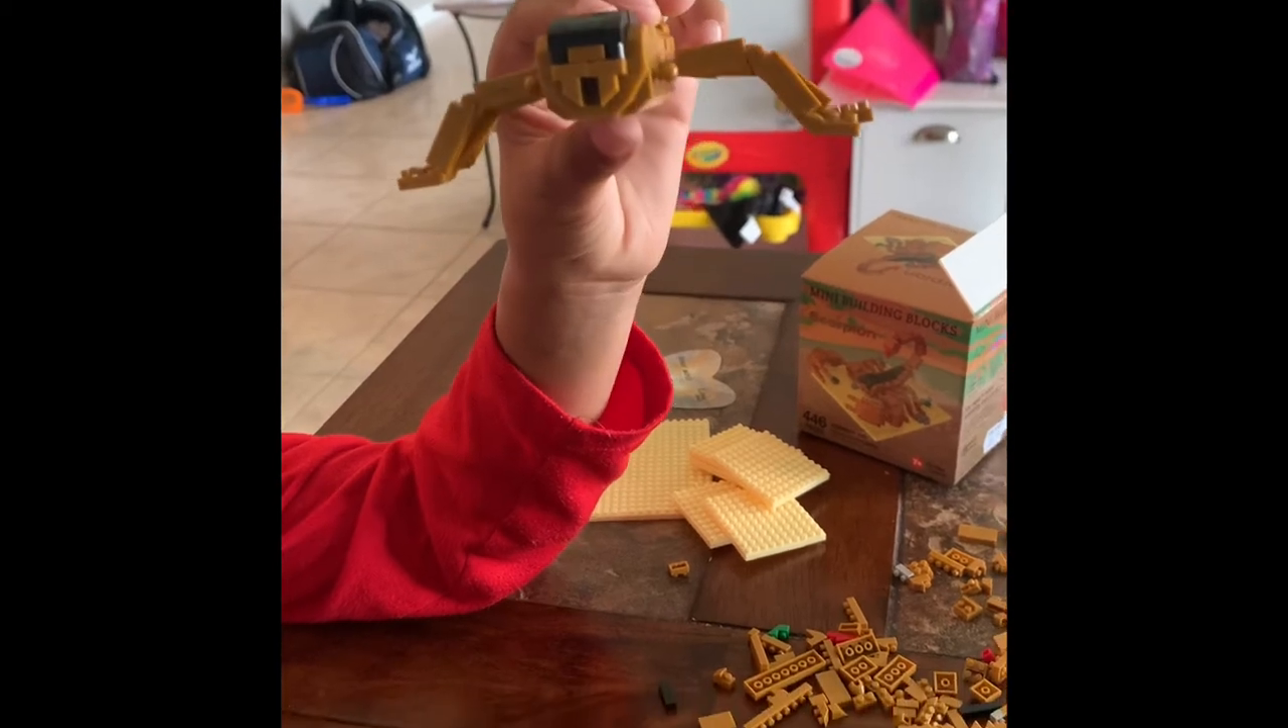Hi guys I just built the legs next we're gonna build the pinchers.